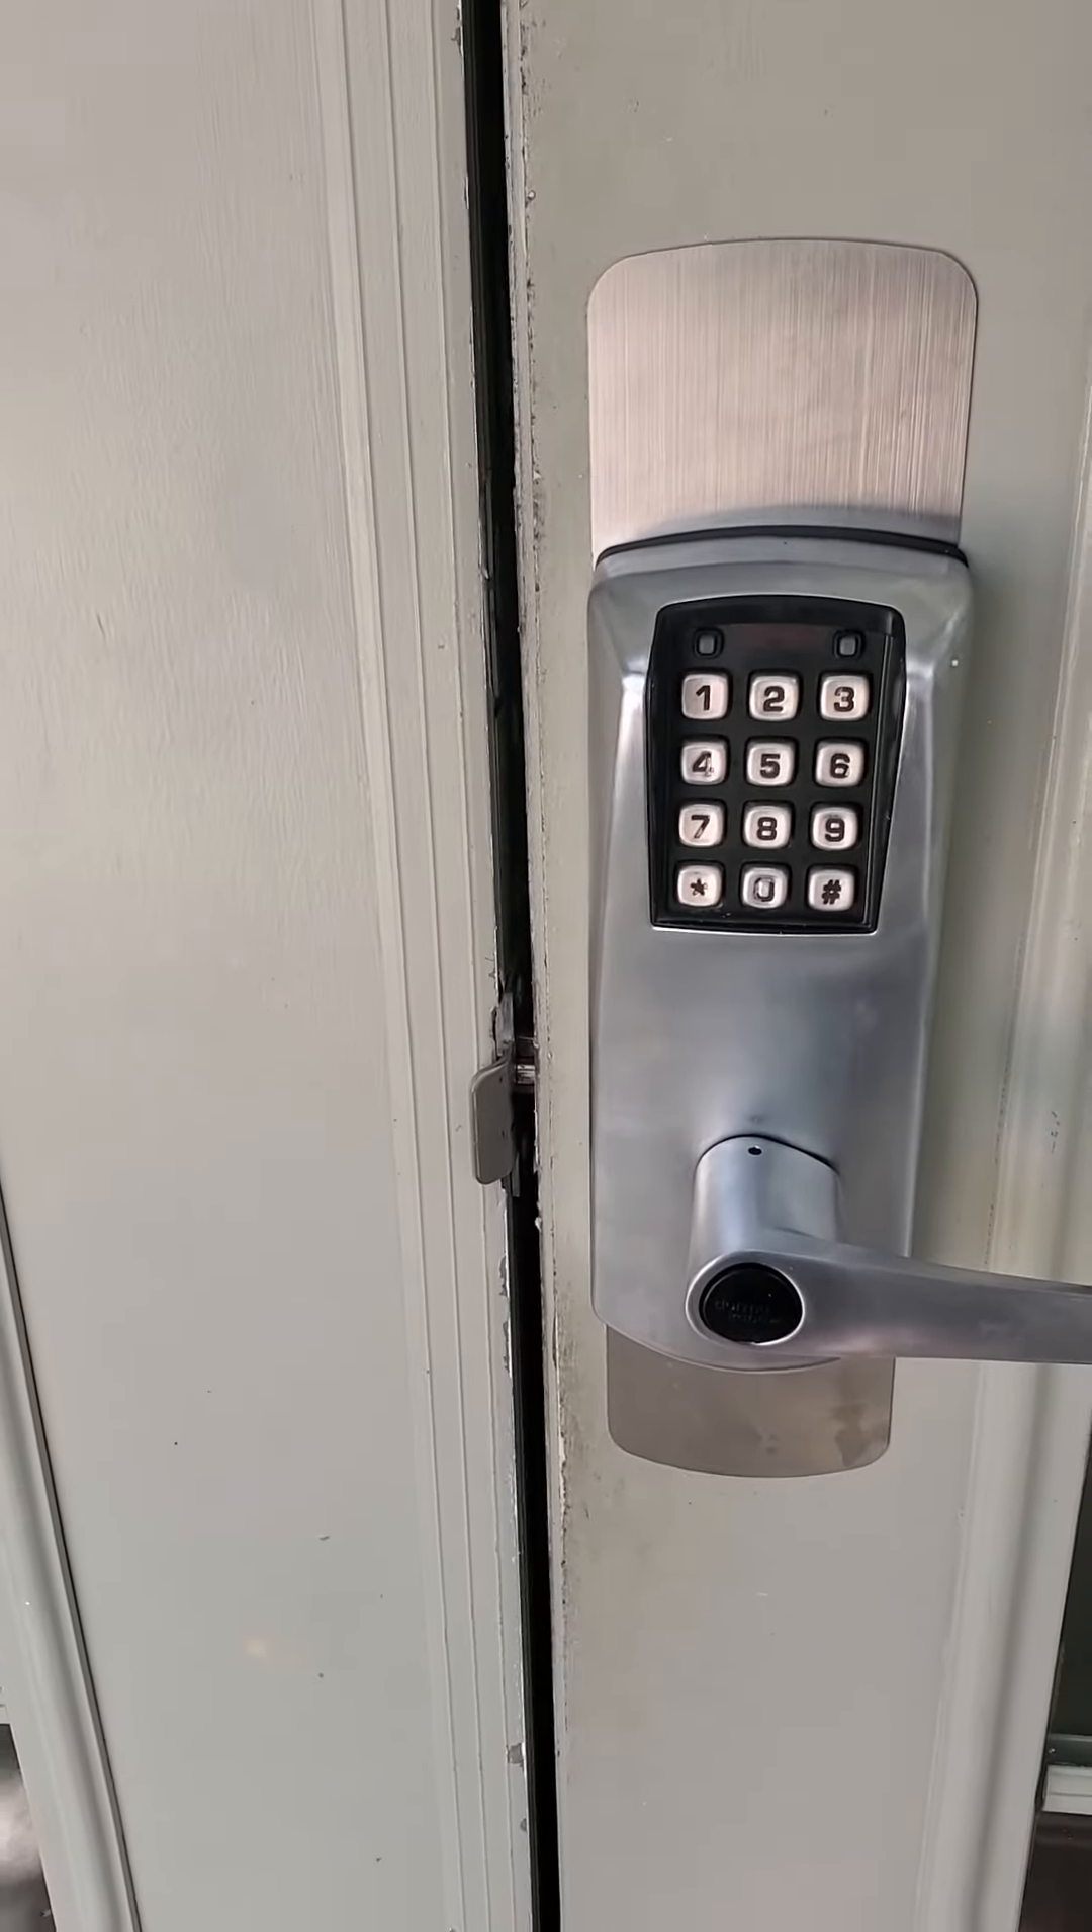In this case, though, you've got this double door. See this gap here? It's quite large.